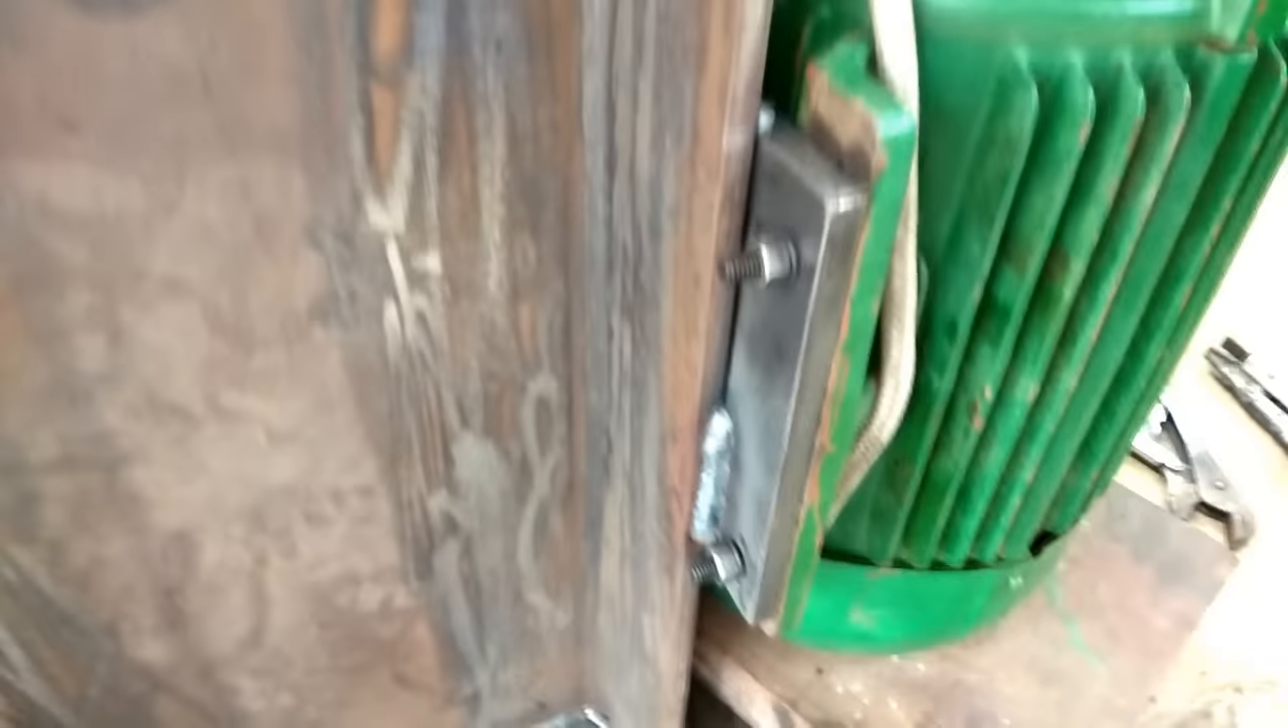Aí turma, tá no lugar já o bicho O suportão.